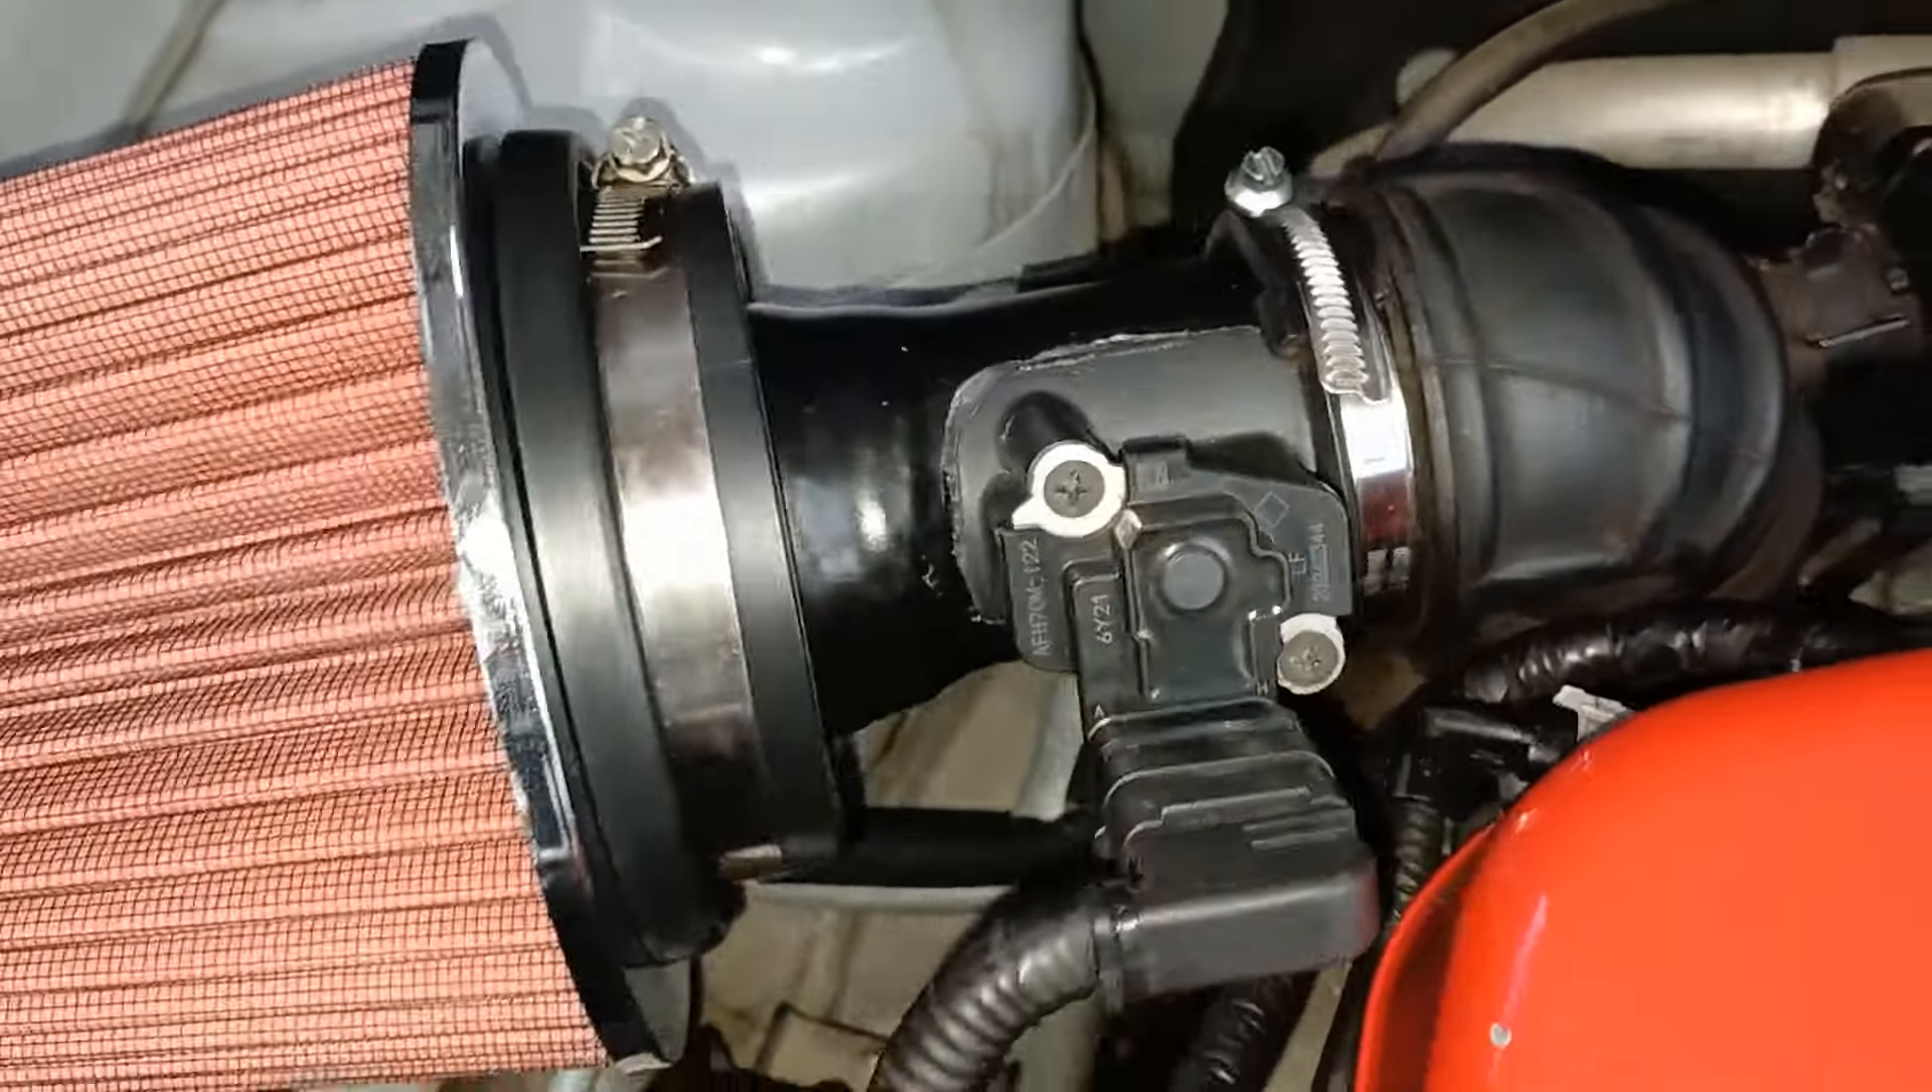Aquí ya quedó instalado el elemento filtrante.